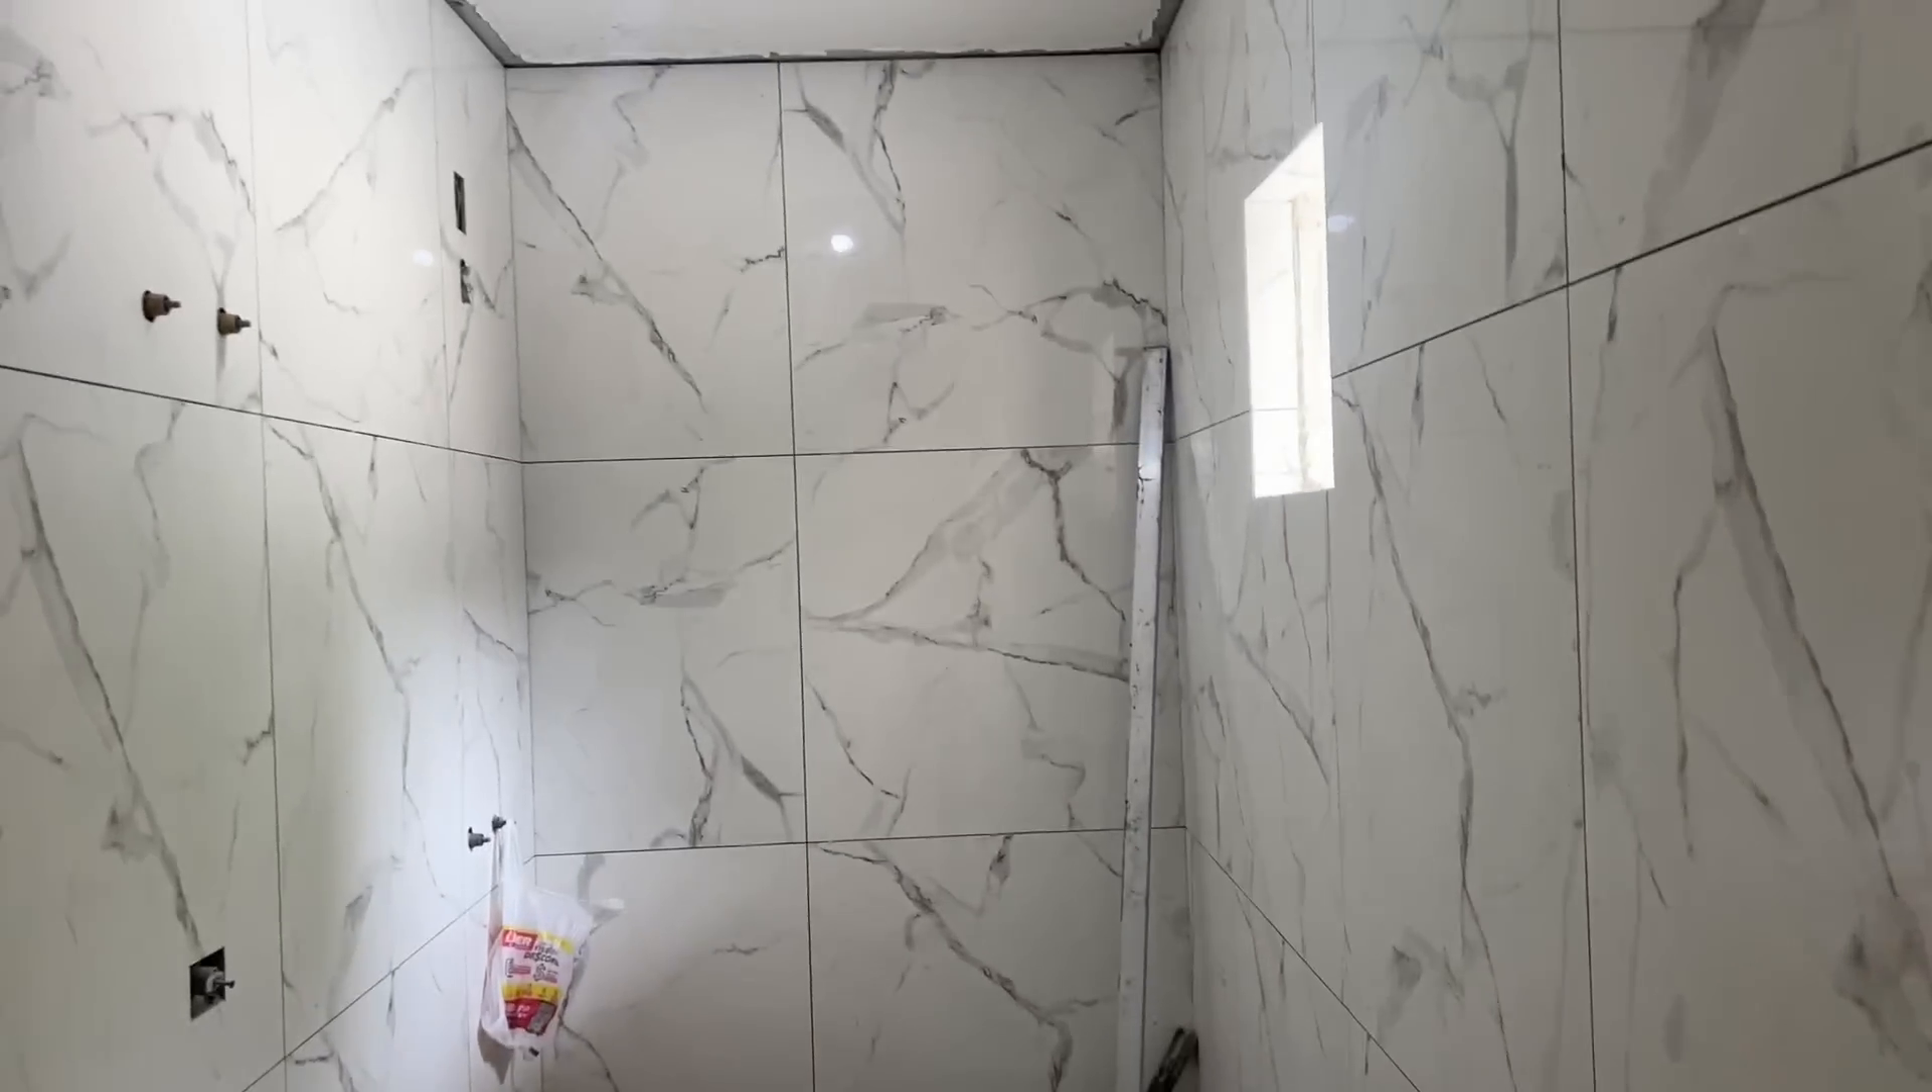Então temos aqui toda a parede já colocada.